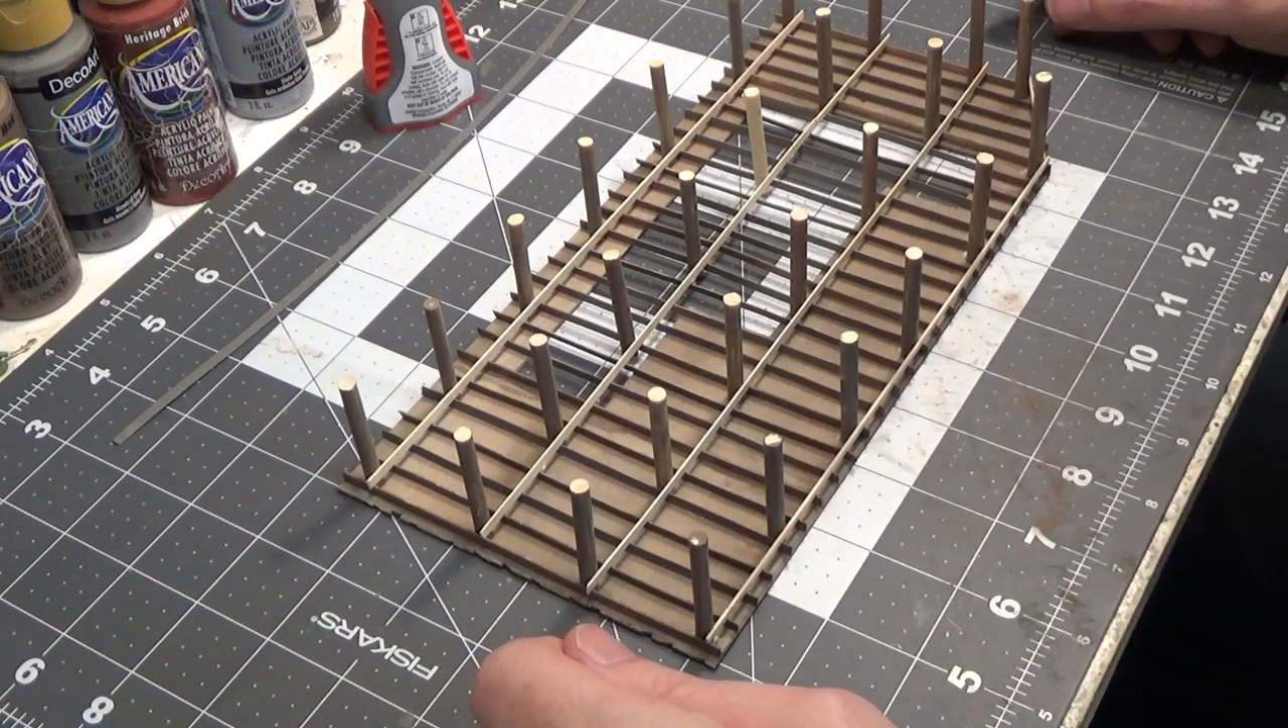As you can see, I got all my pilings glued on.